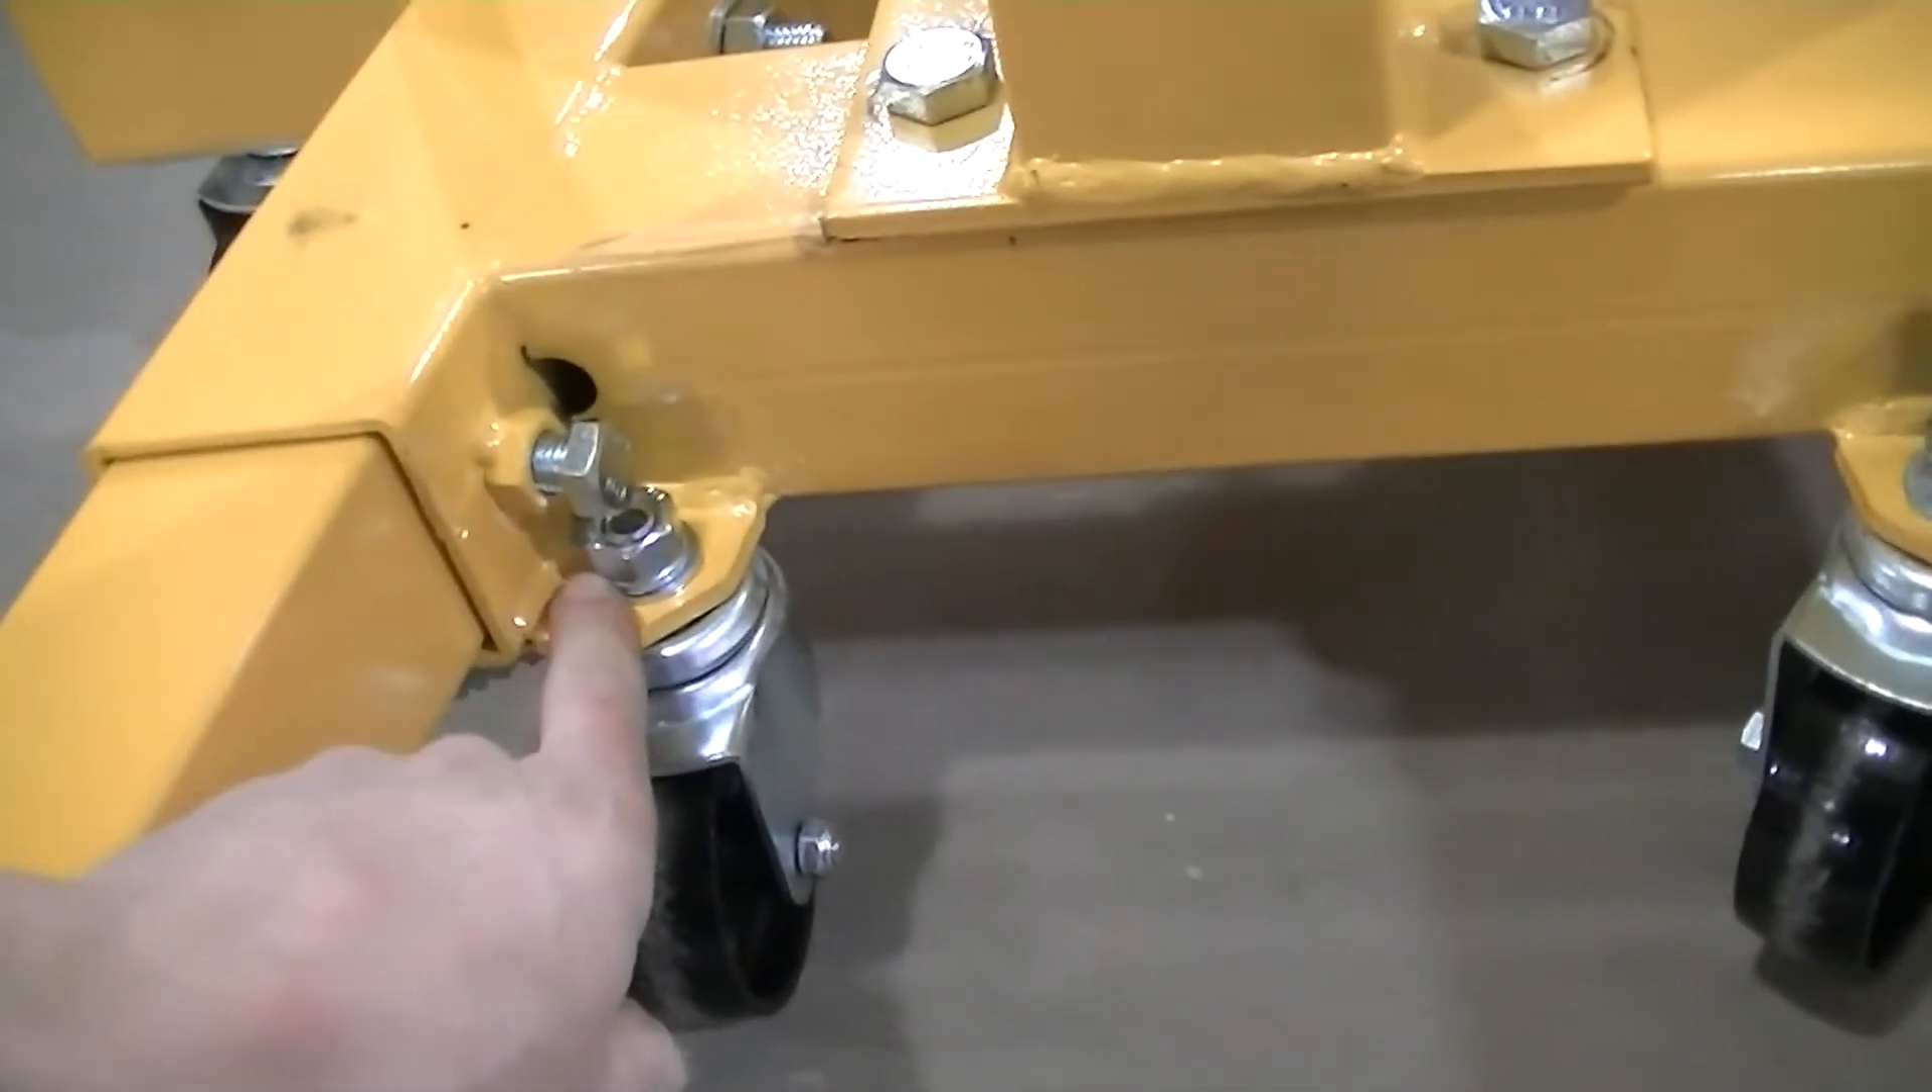This one here is so close to this bolt here that you can't even get a wrench on there.